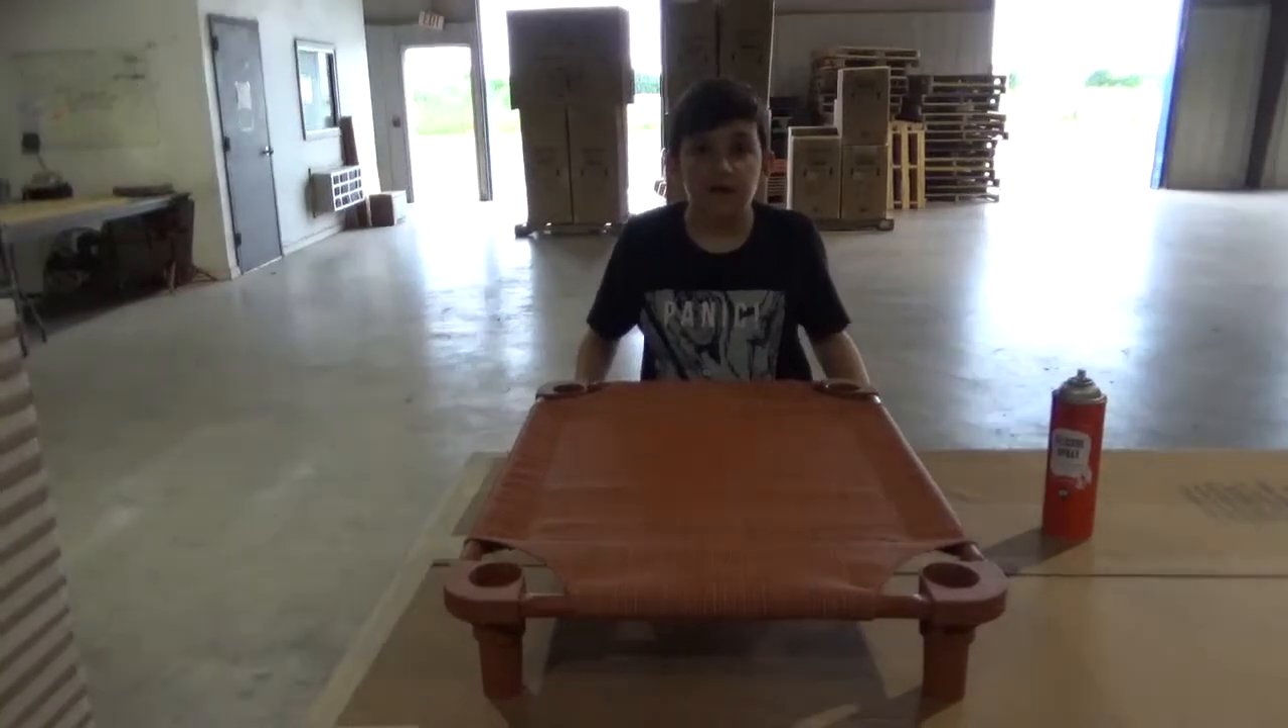You've assembled your first pet cot.